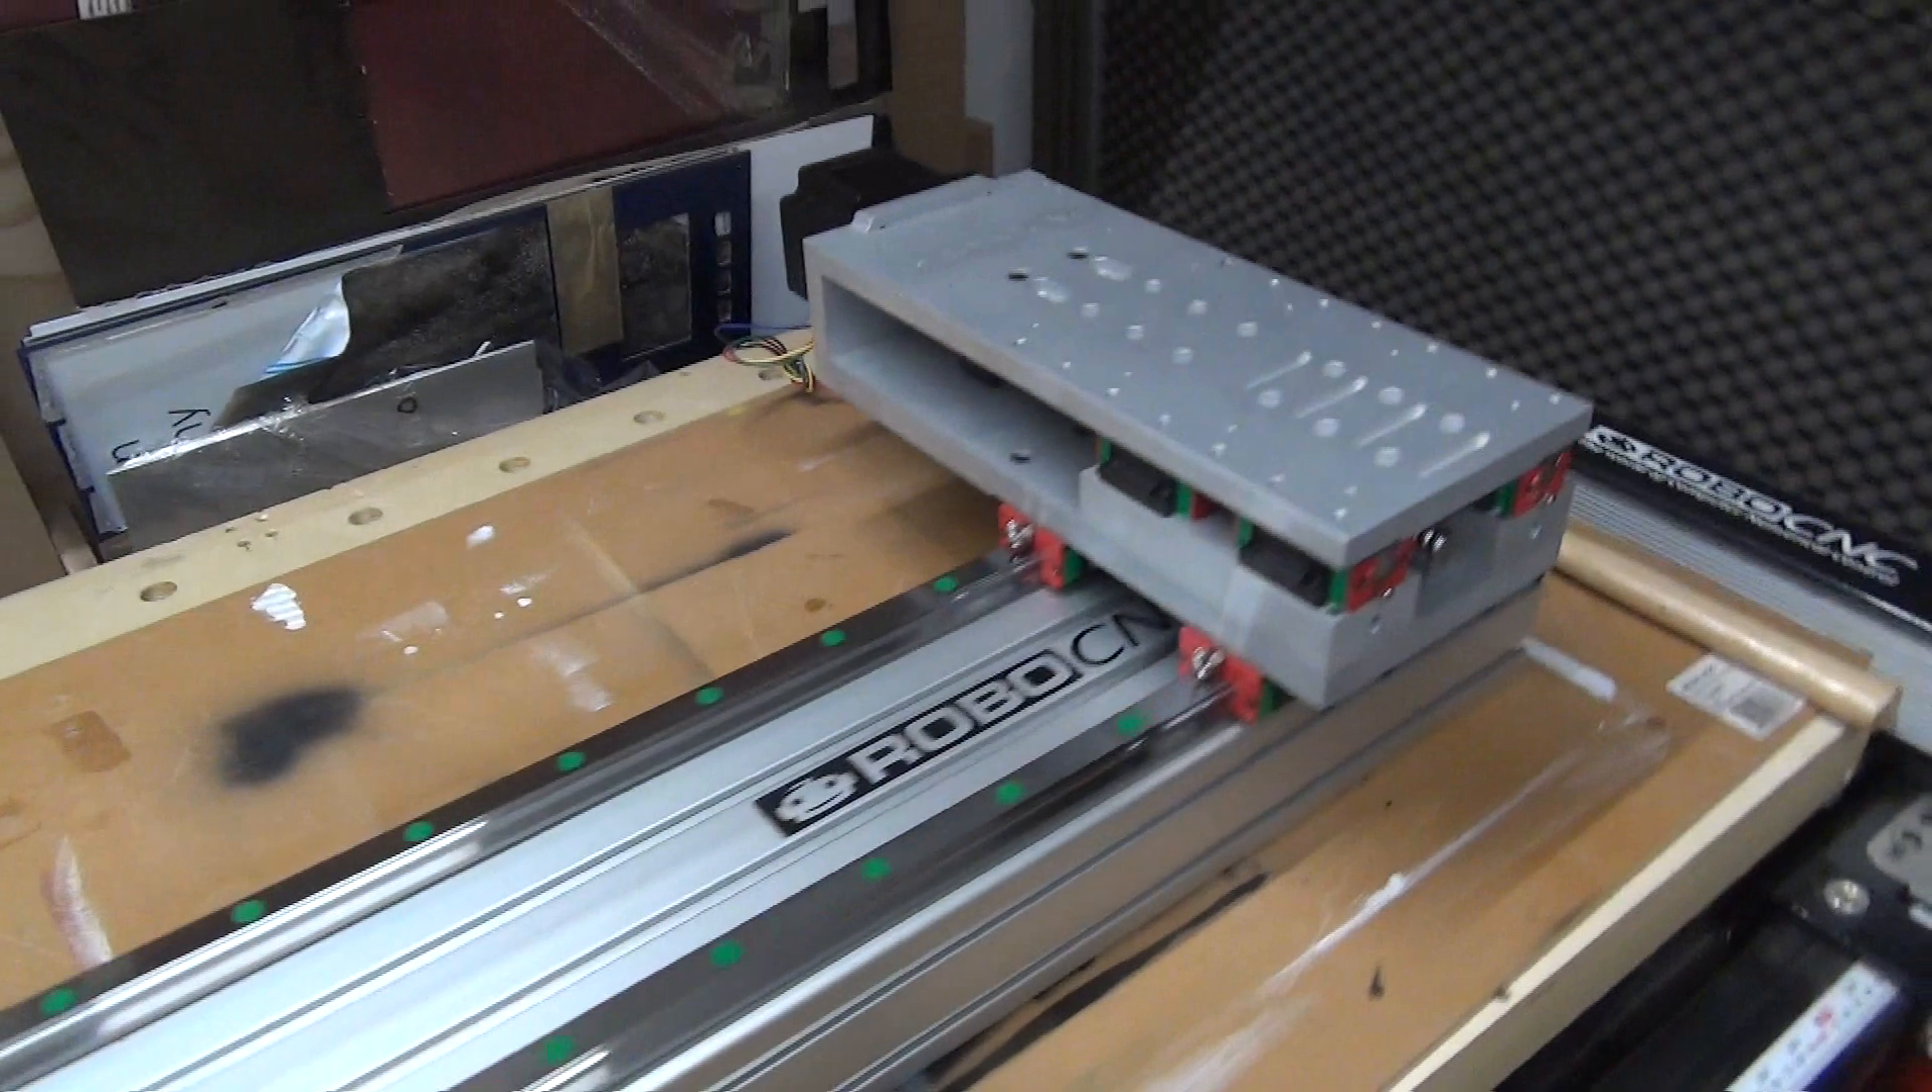So with the green caps in and the stickers on the item profile, it's starting to look like something.